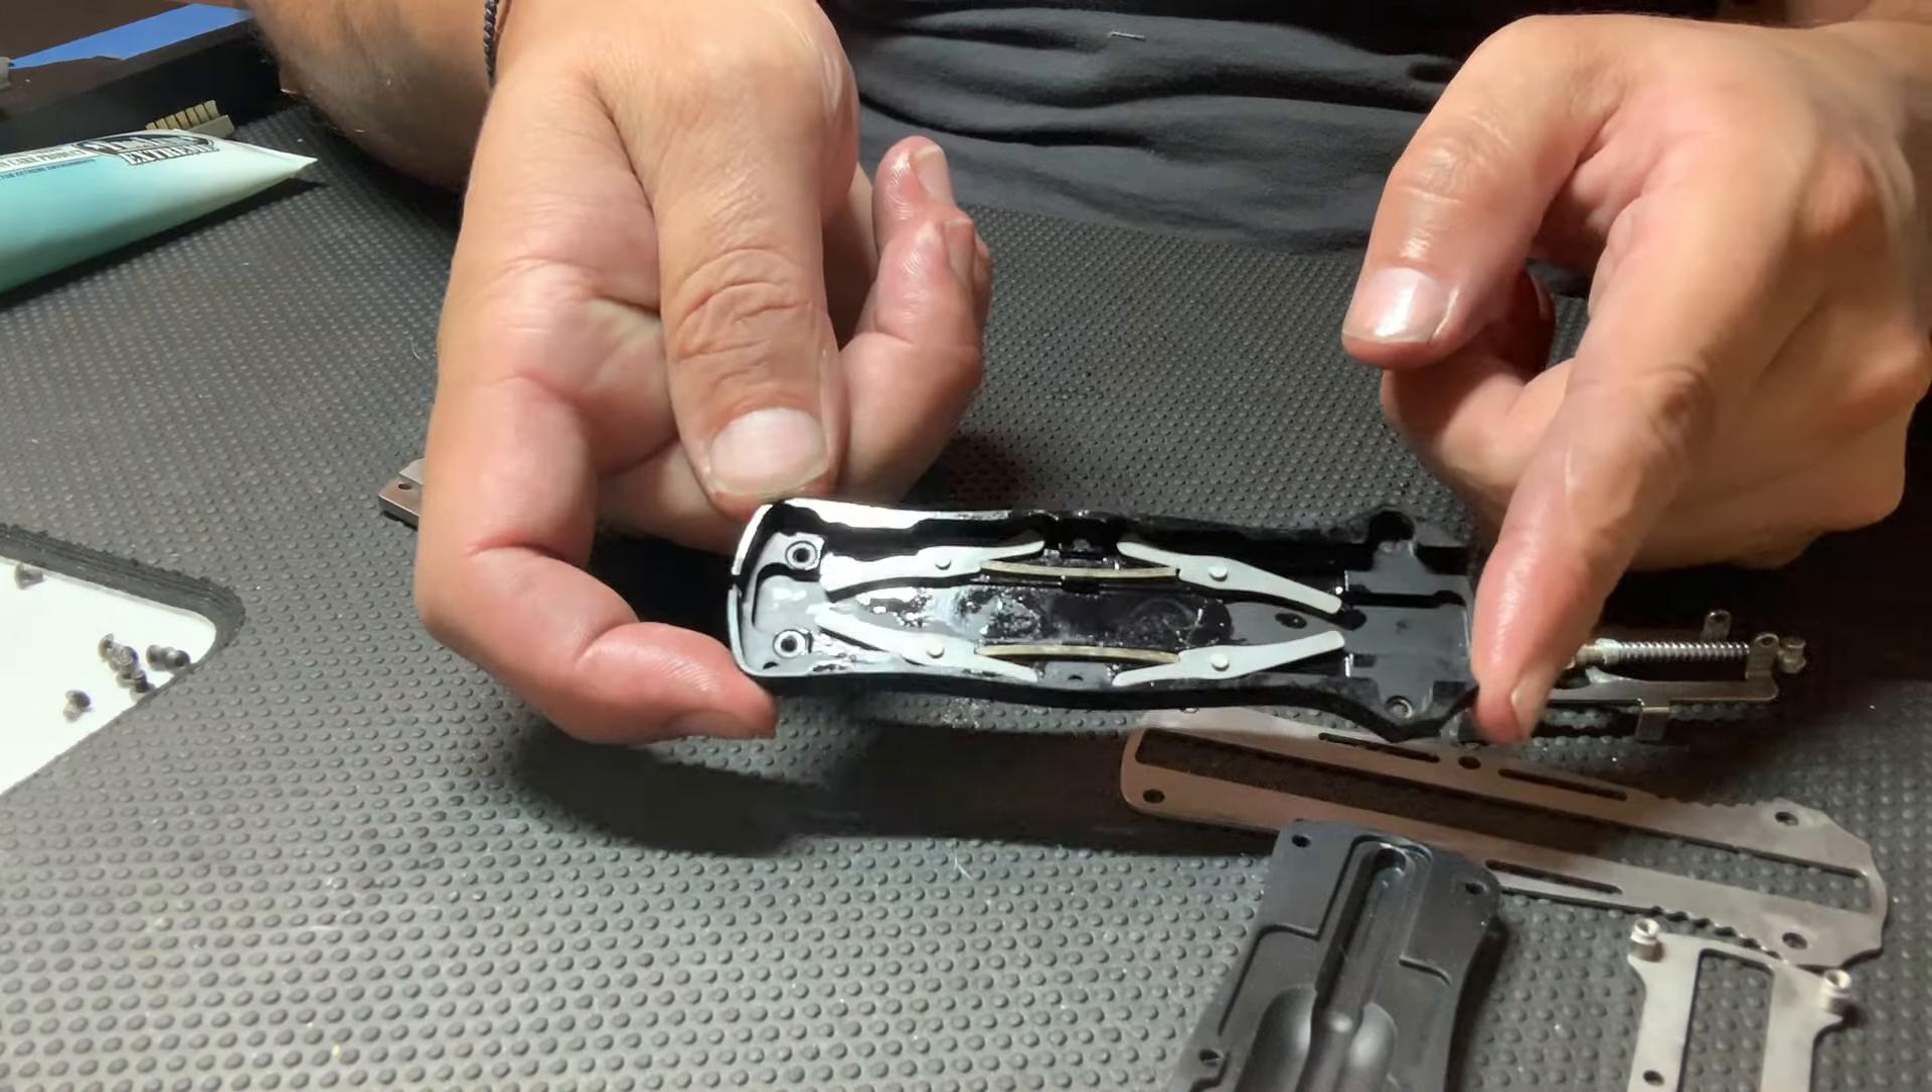So that's both sets of springs leaf springs in on the two uh sides and then you have the forearms that control the blade.